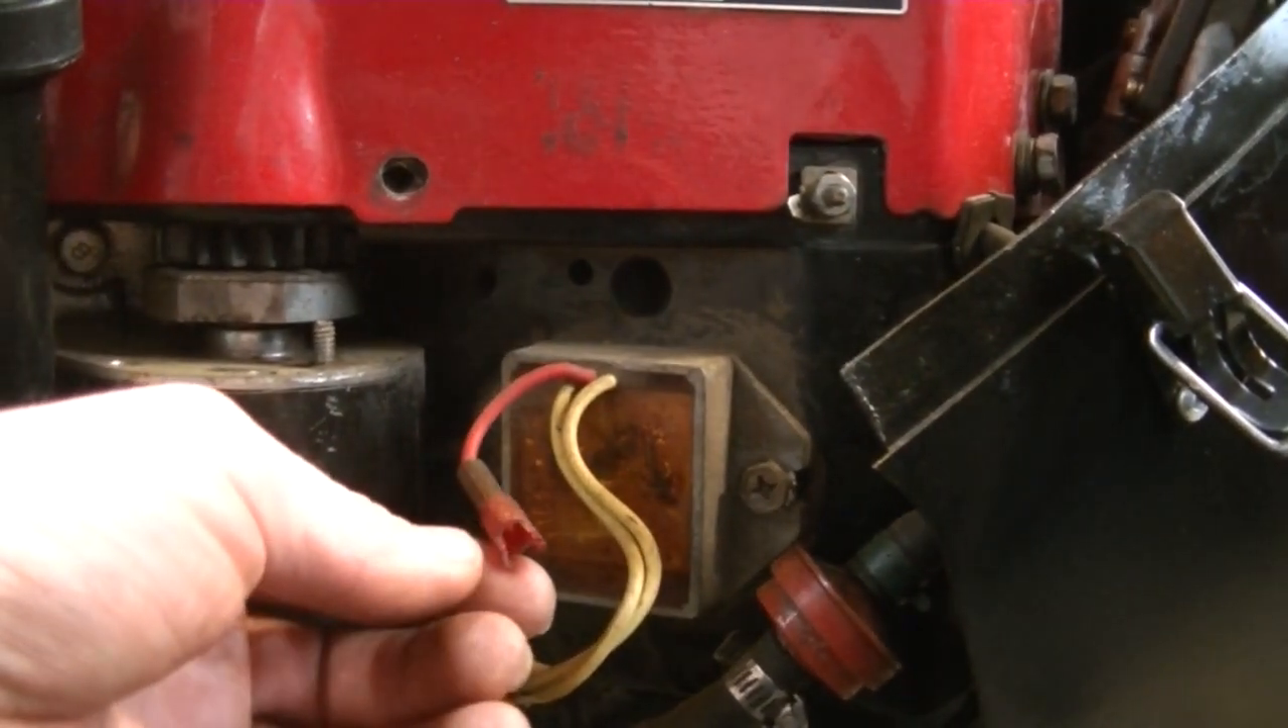This is the regulator rectifier, and of course normally this would have been connected to the factory wiring harness already, but since I swapped engines on this, I haven't done that yet.